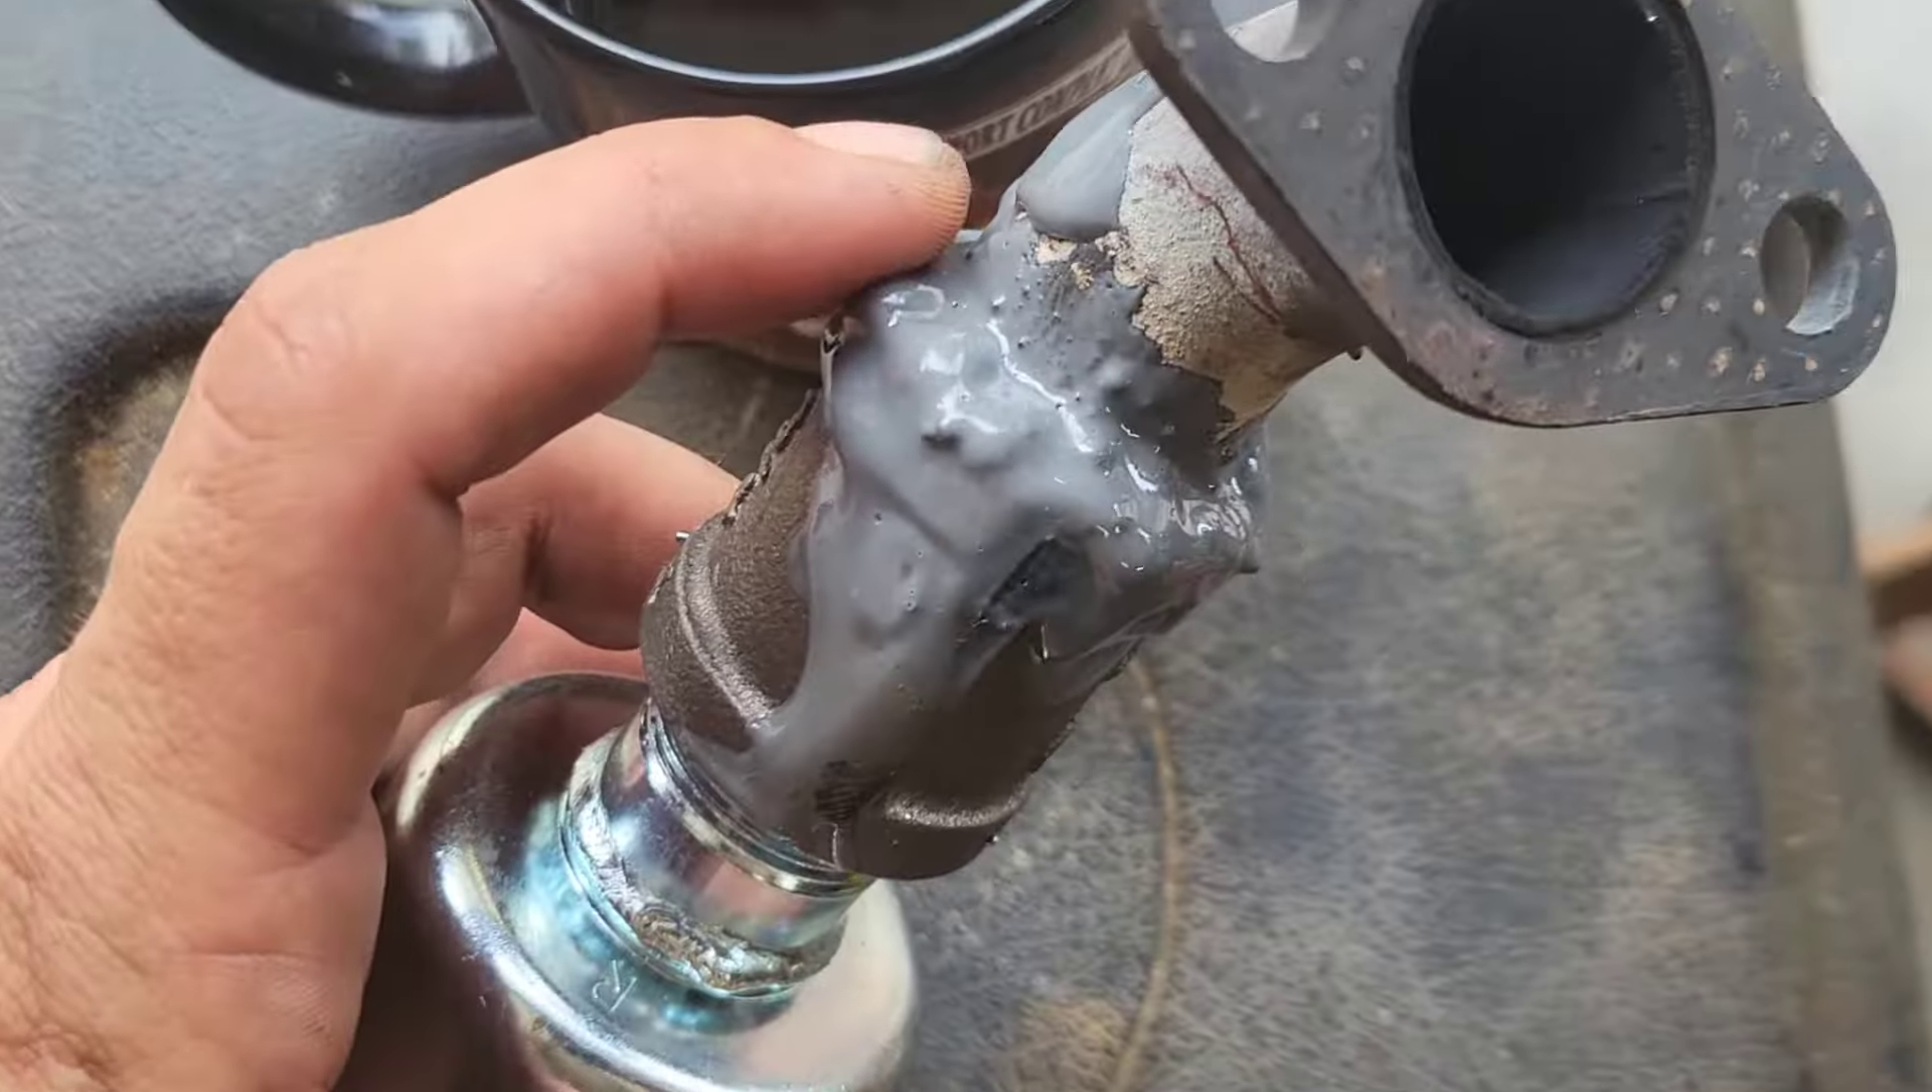Alright, here's the exhaust. I welded it all together underneath this and then I added a JB Weld to kind of seal it.